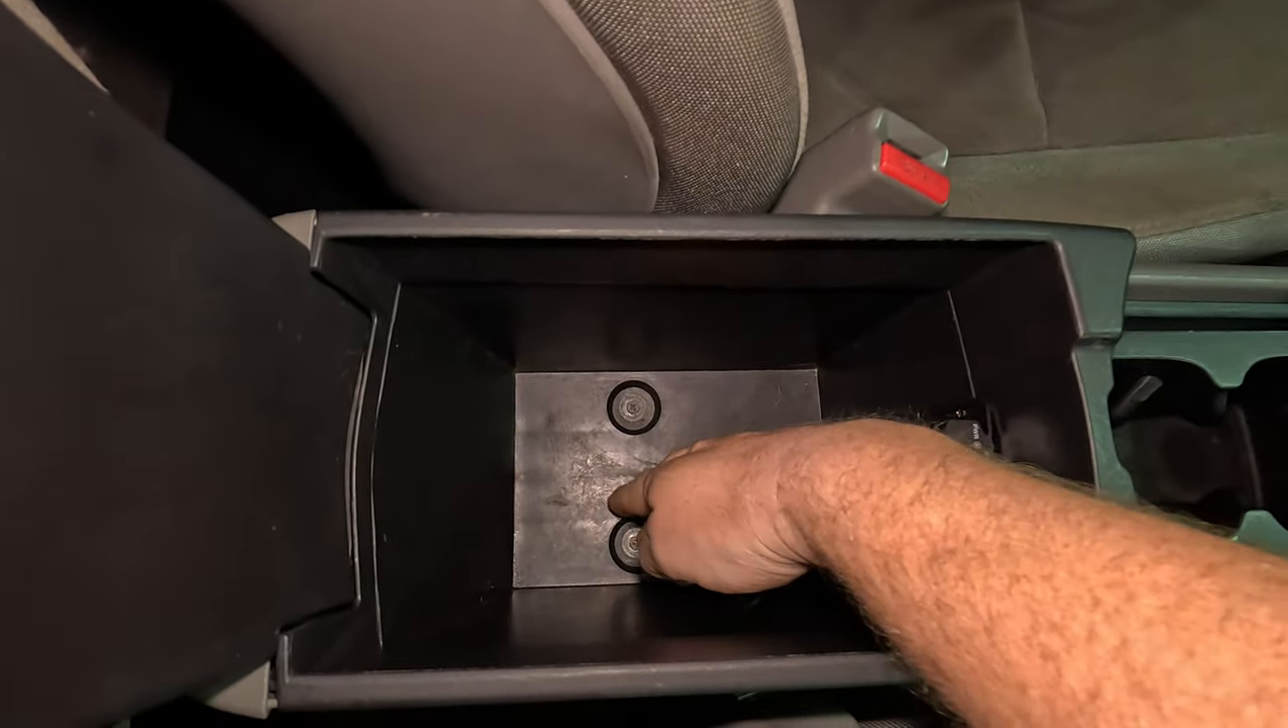And then there are two 8mm bolts inside the cubby hole that I'll need to remove afterwards.